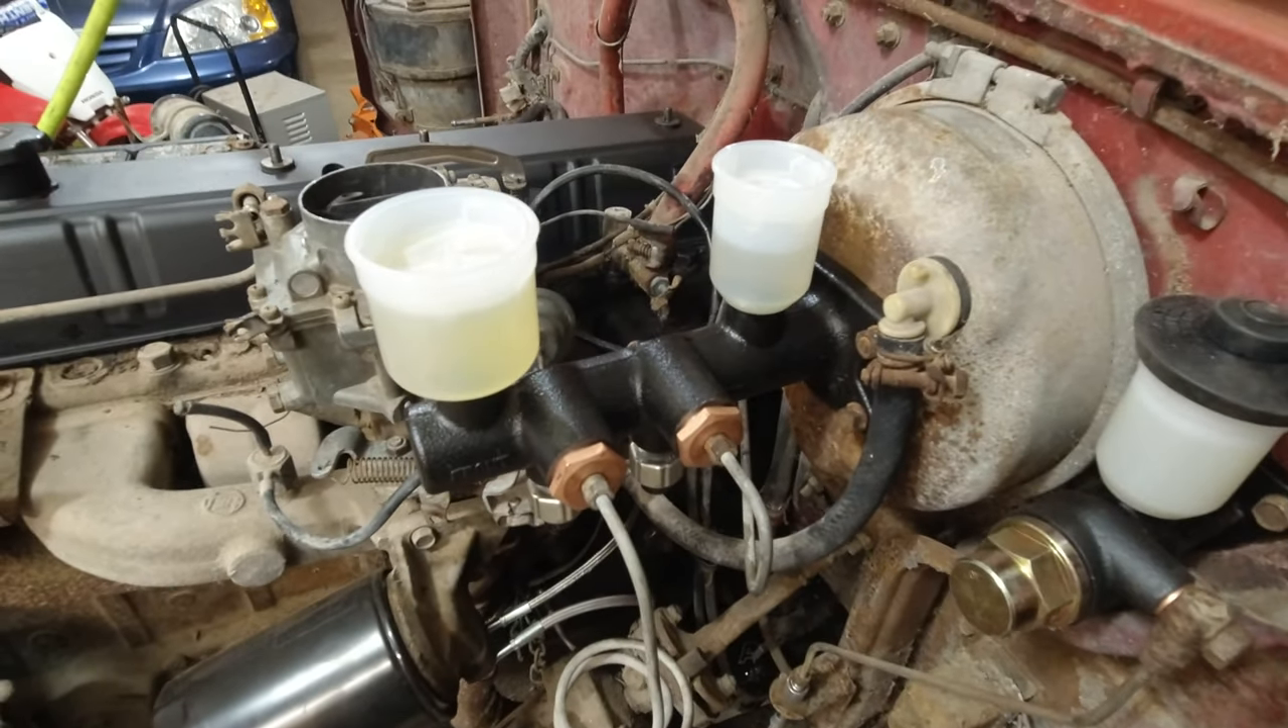I got the lines hooked up.